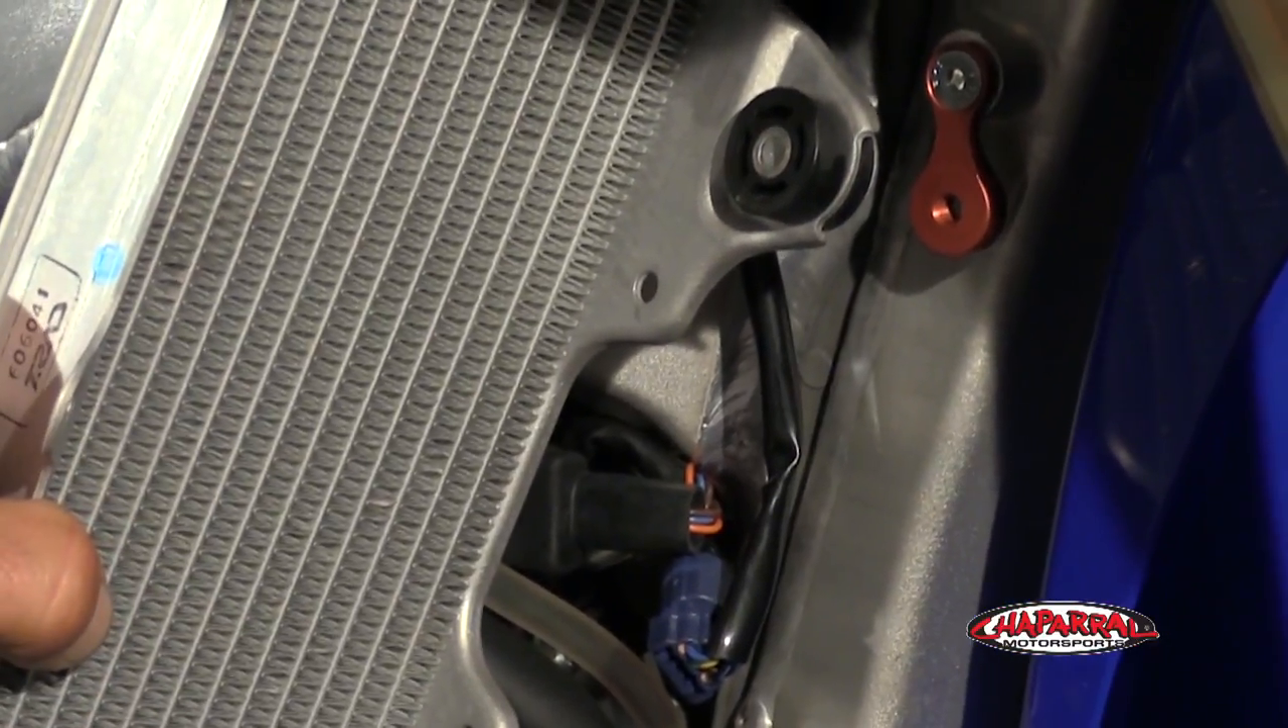So that's what your bracket should look like when installed.